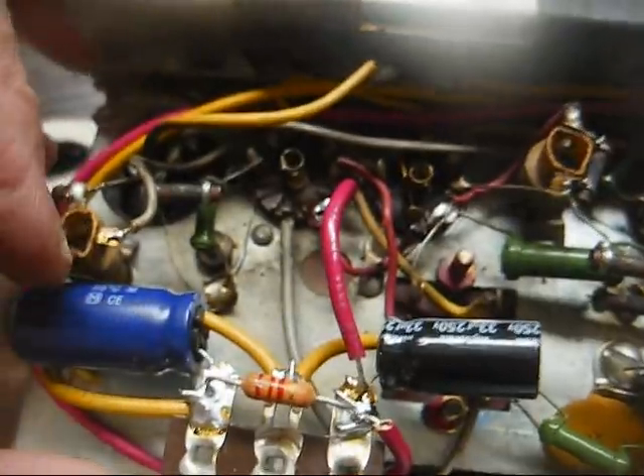Okay, through the magic of the camera, it's all taken care of, or at least I hope it is. Here's our two new filter capacitors and our resistor here.